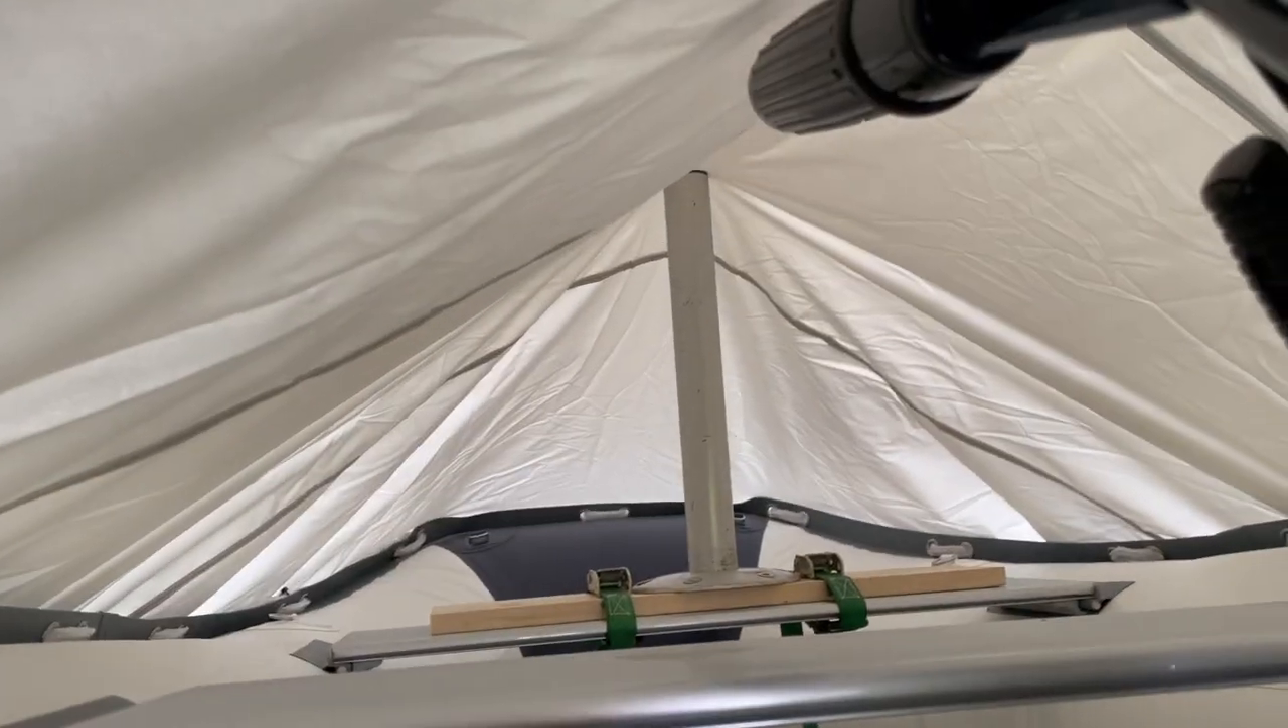So, the board's strapped to the front bench with the pole sticking up.